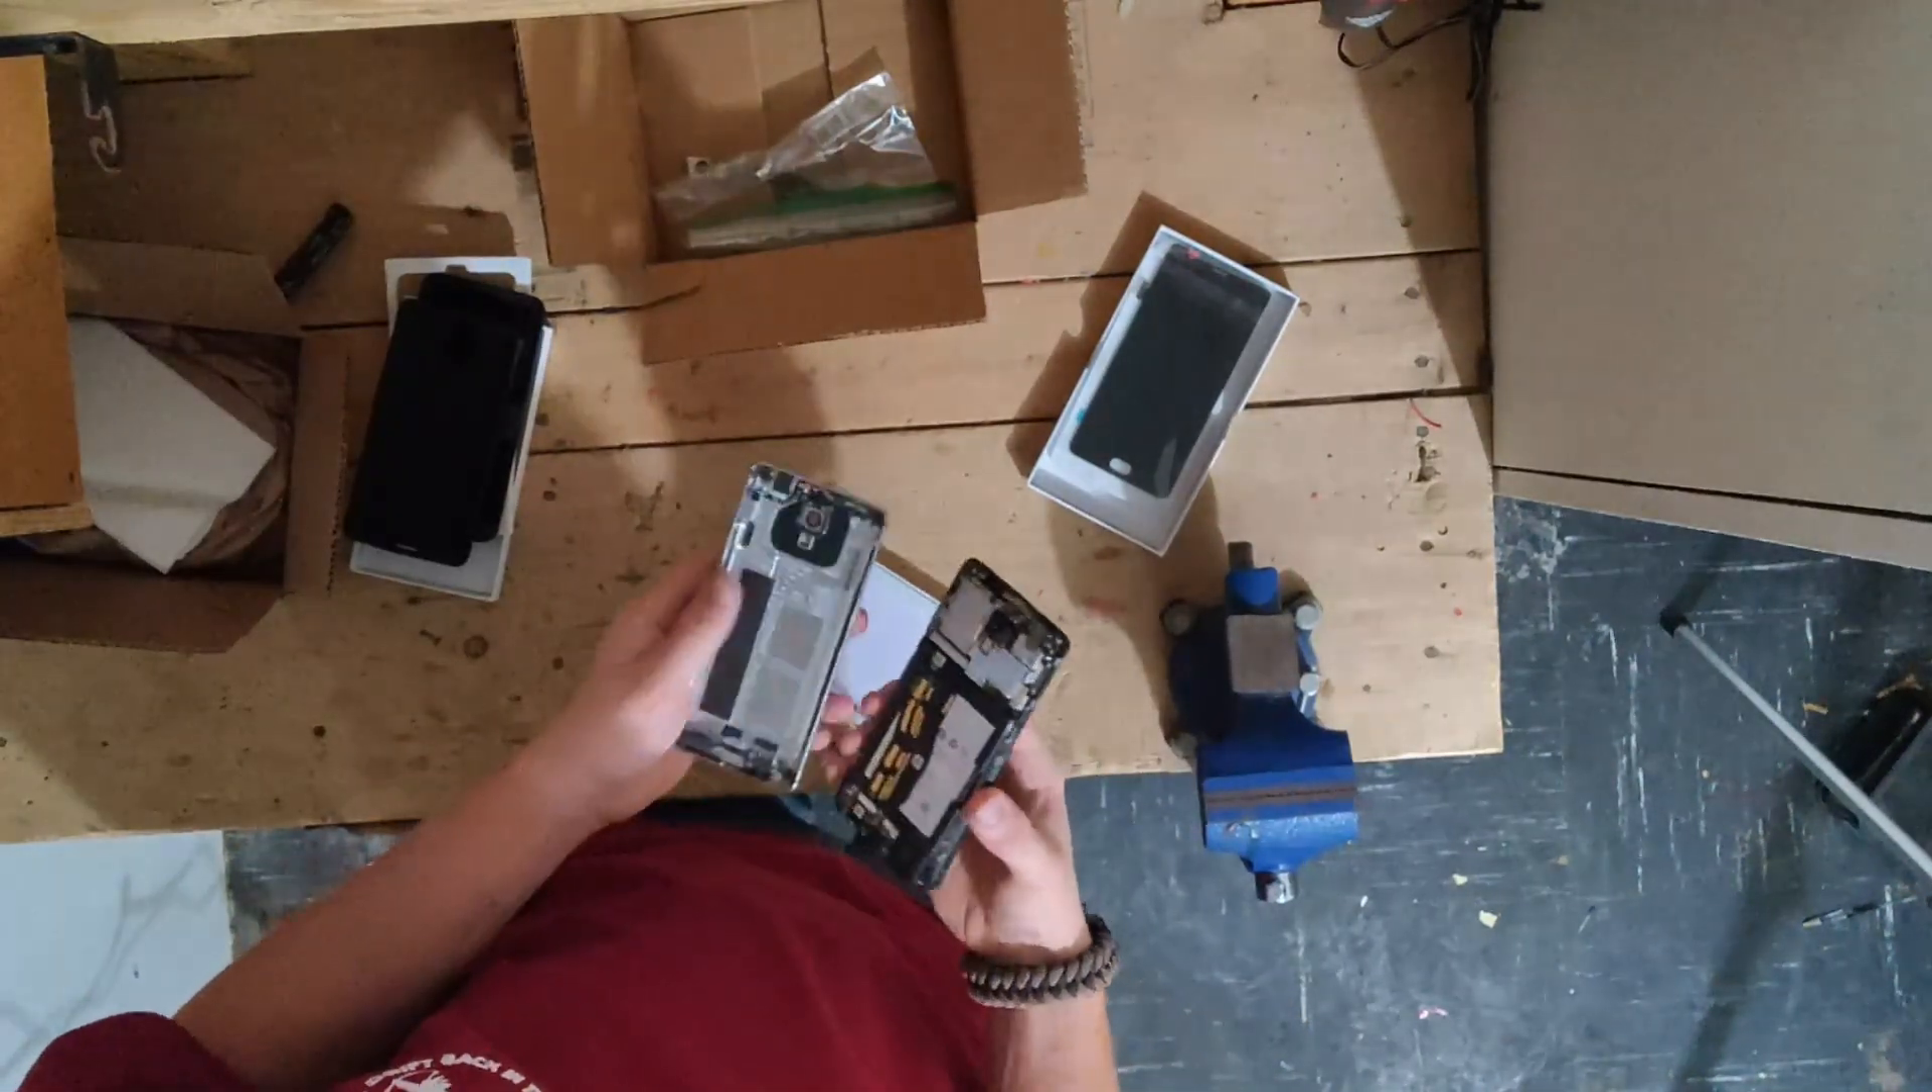I already took off the back right here.